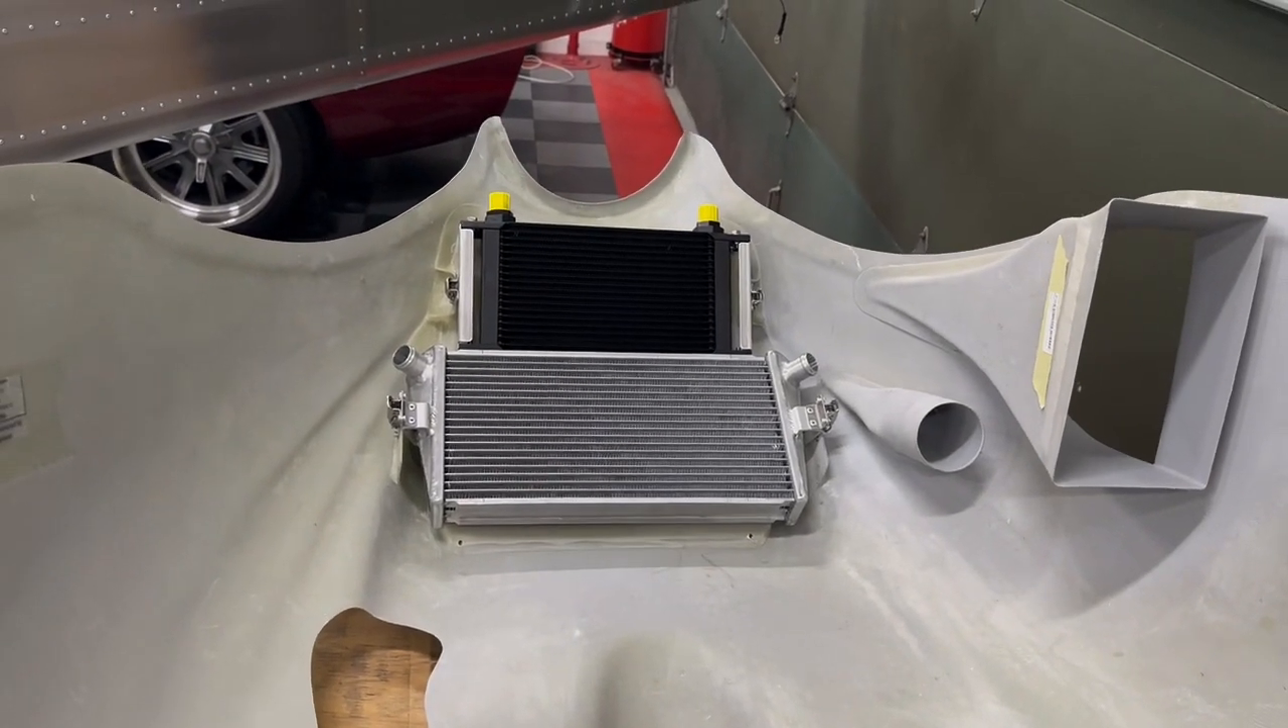I also have the coolers installed in the bottom half of the cowl.